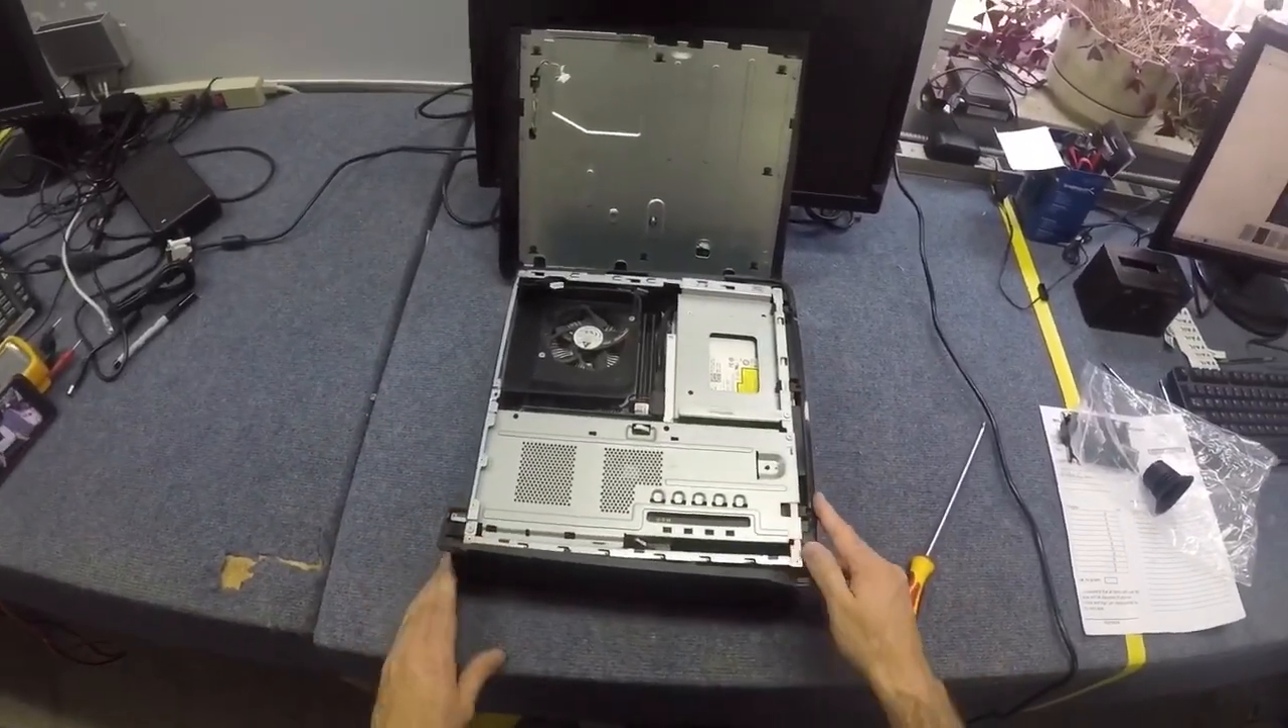All right, so then you've got the lid off. And now you're inside the unit.